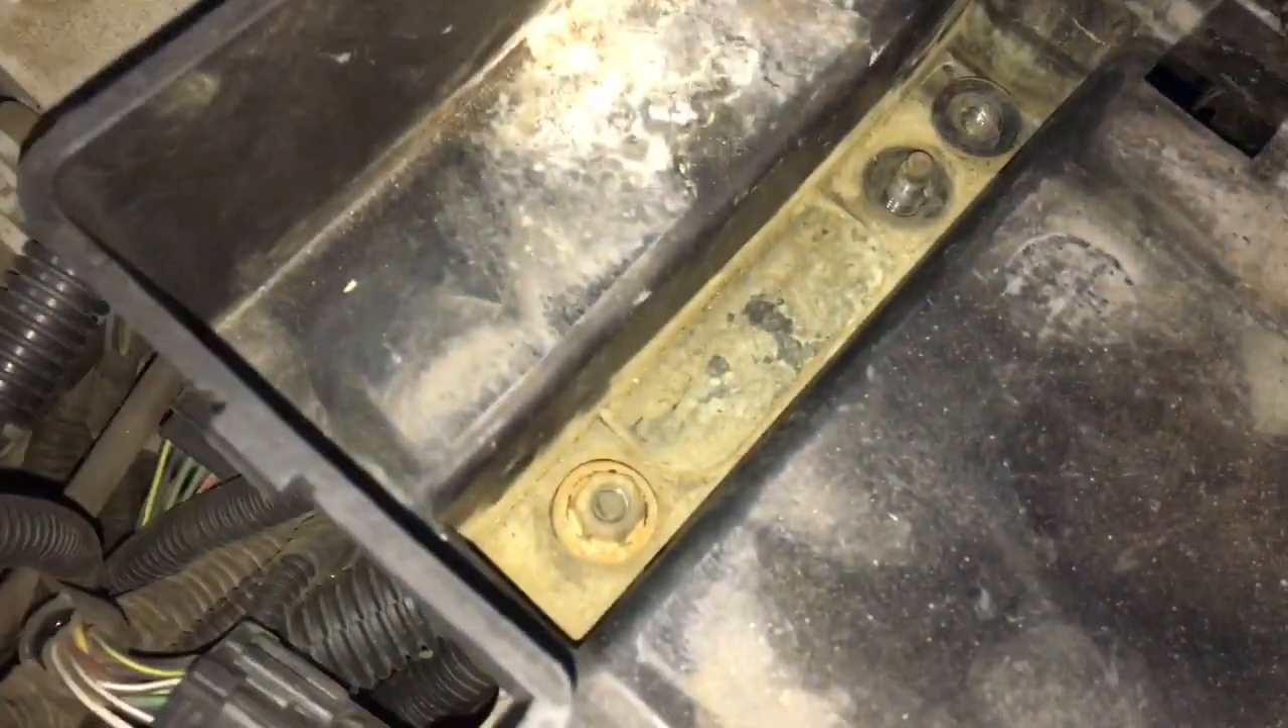All right so battery's out now the tray needs to come out.